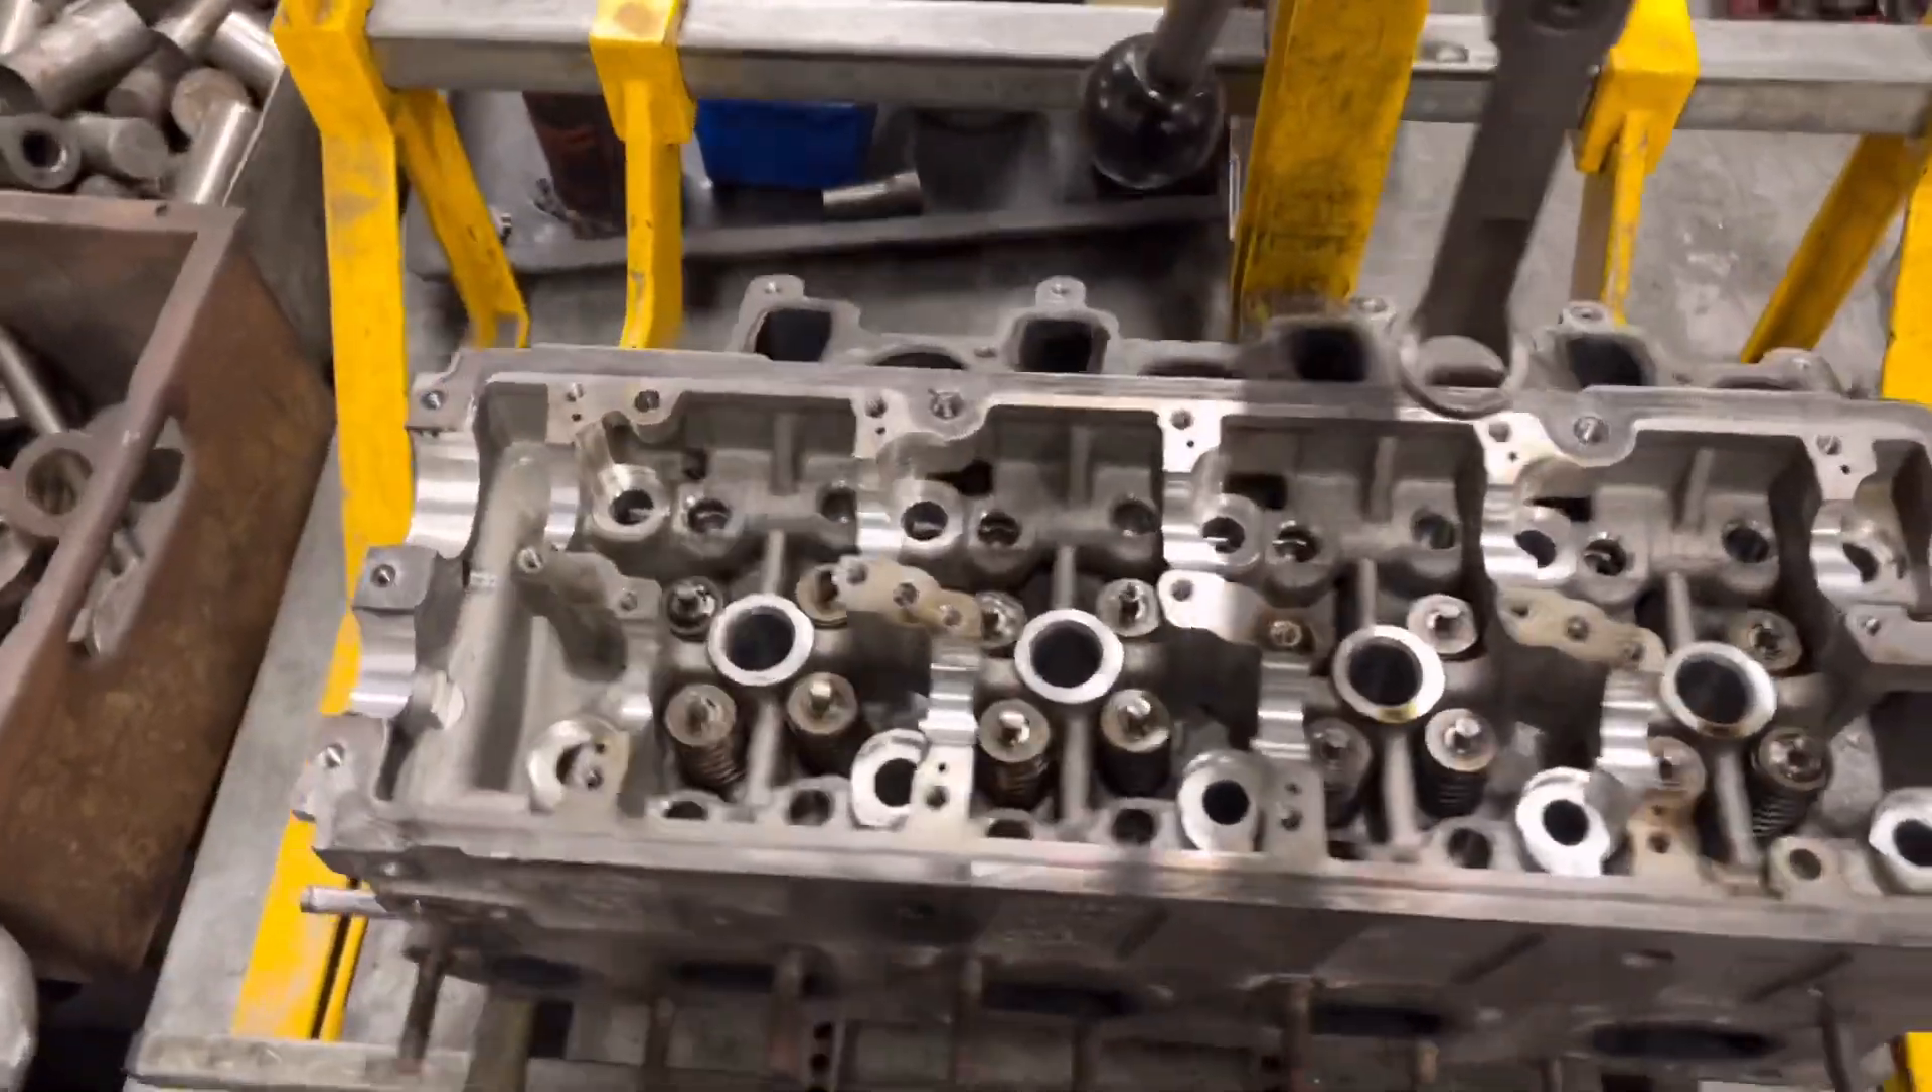So, here we've got the cylinder head off the transporter.